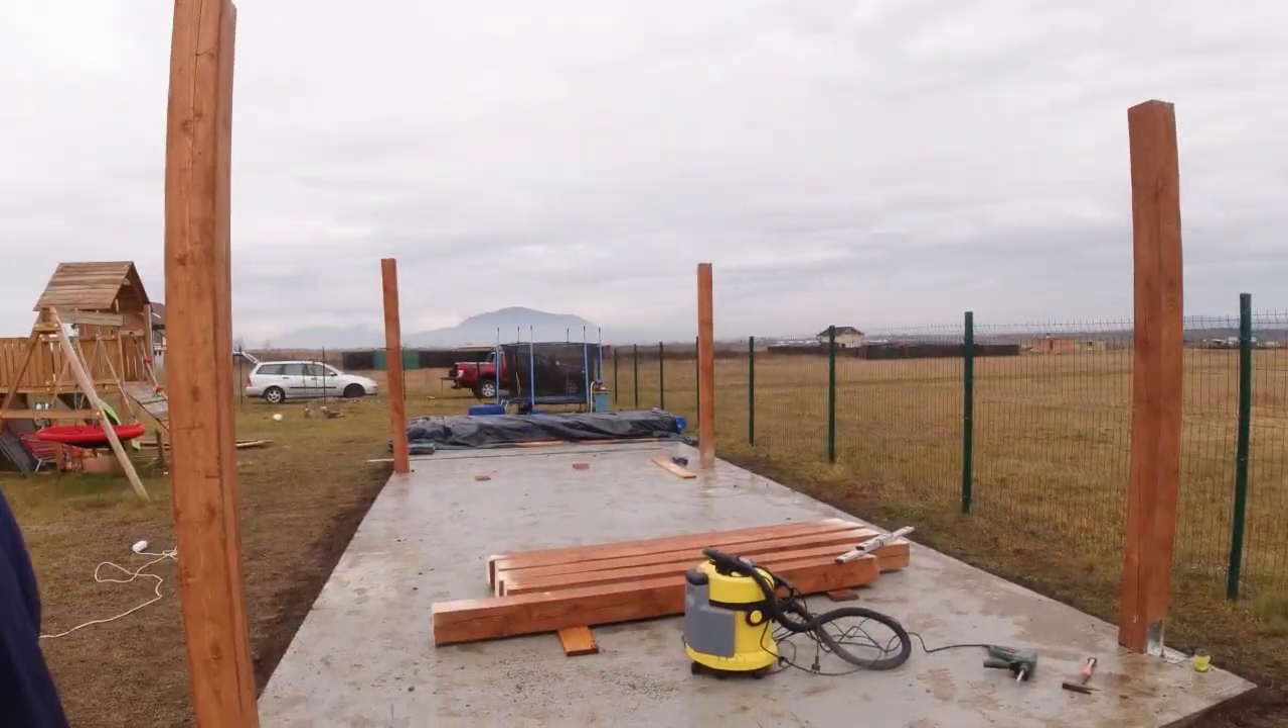That's four posts up. Five to go.